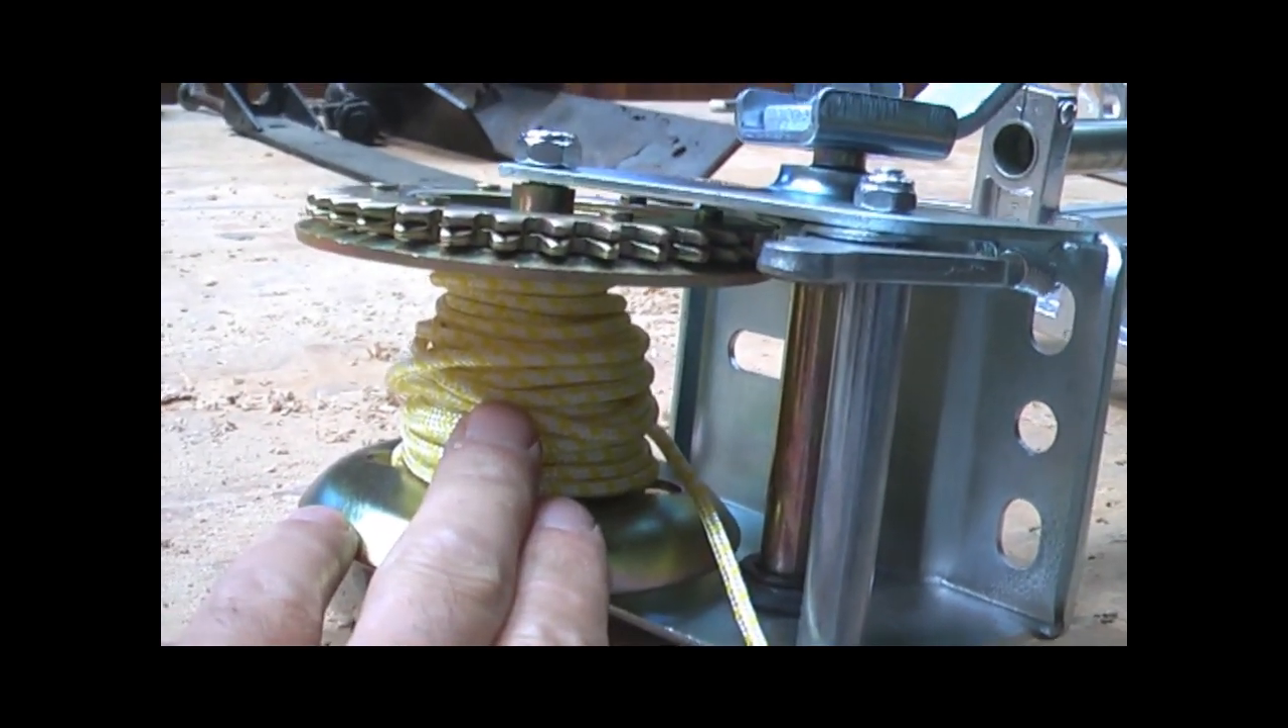I've already taken the wire out and put in this pull line instead.